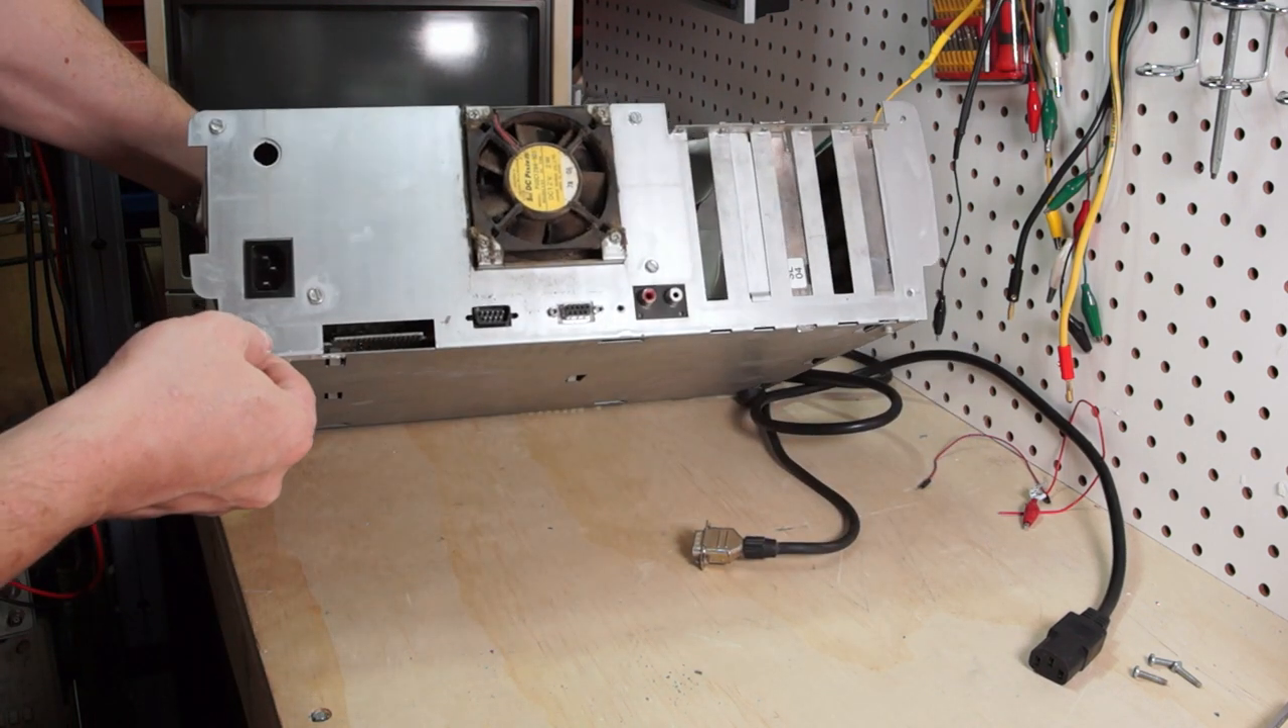Our plastic backing is removed. And we just have the computer frame itself.